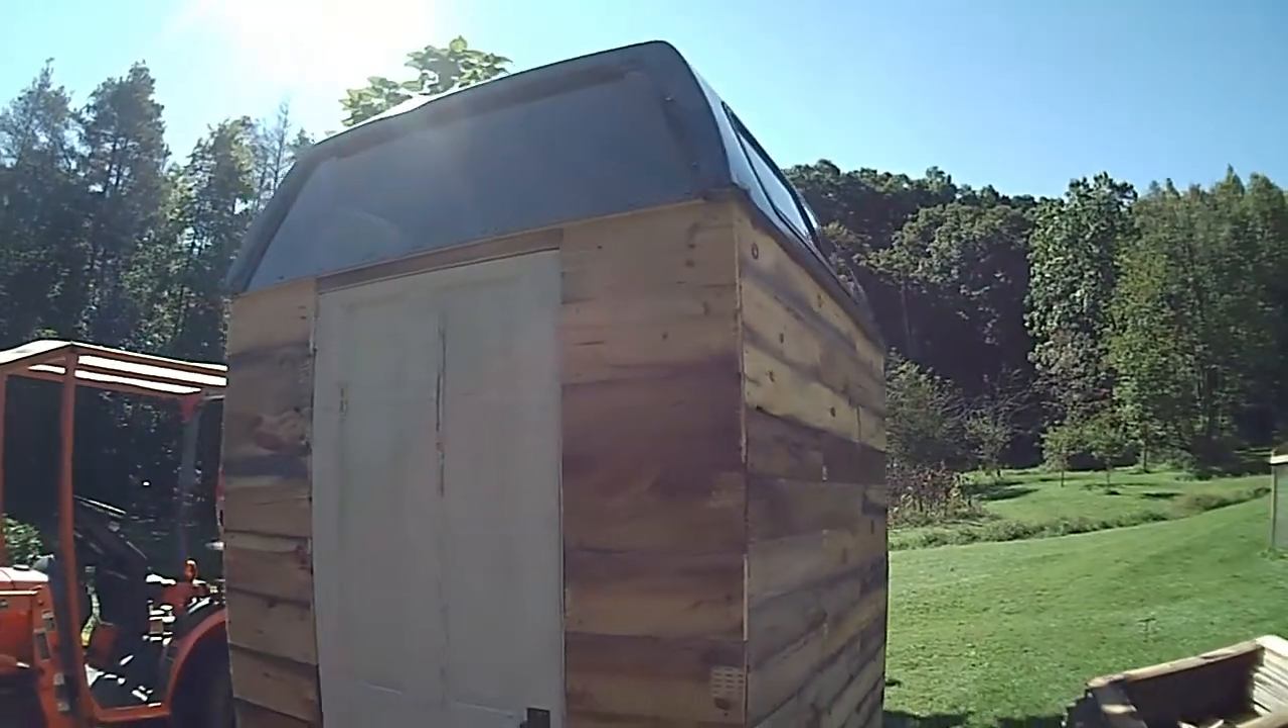So, finally, got all the, got all the boards cut and put on. Got the door mounted.